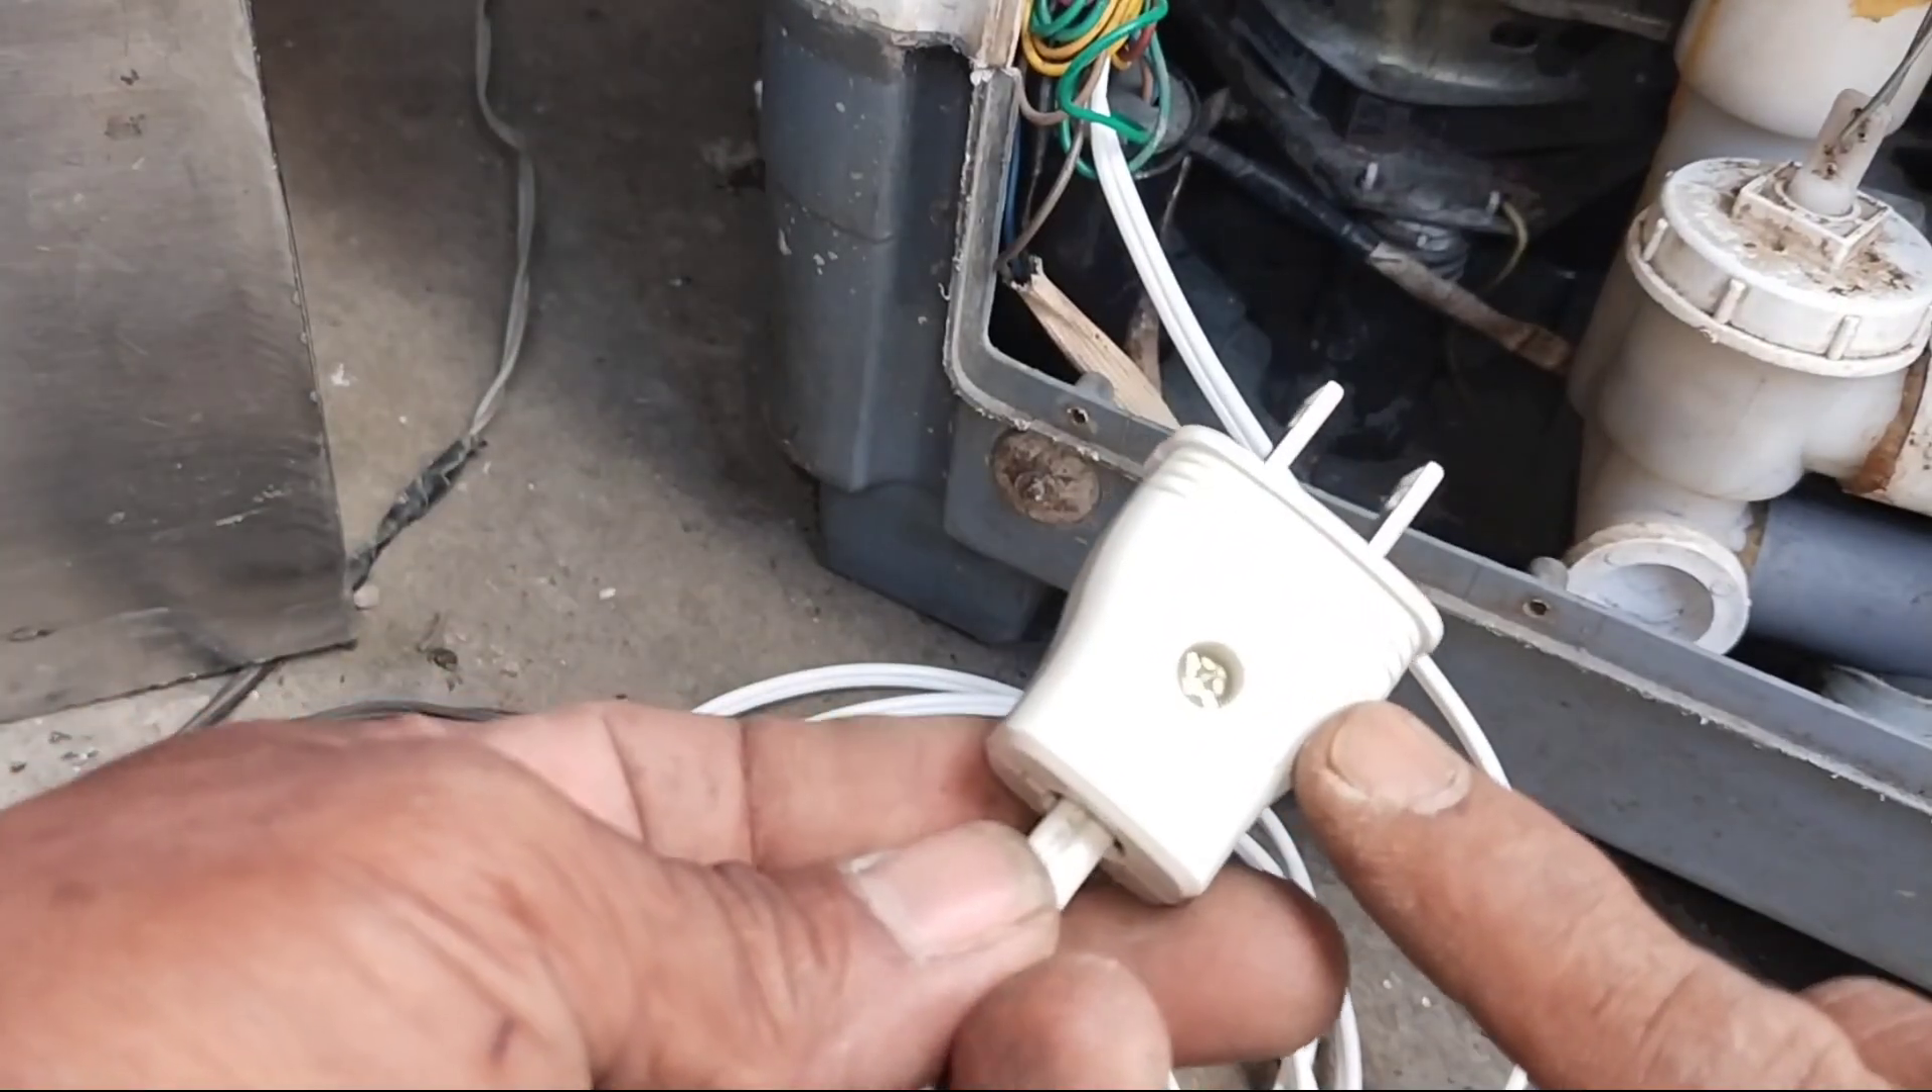Nailagay Ko Na Yung Plug Dito Sa Cord.